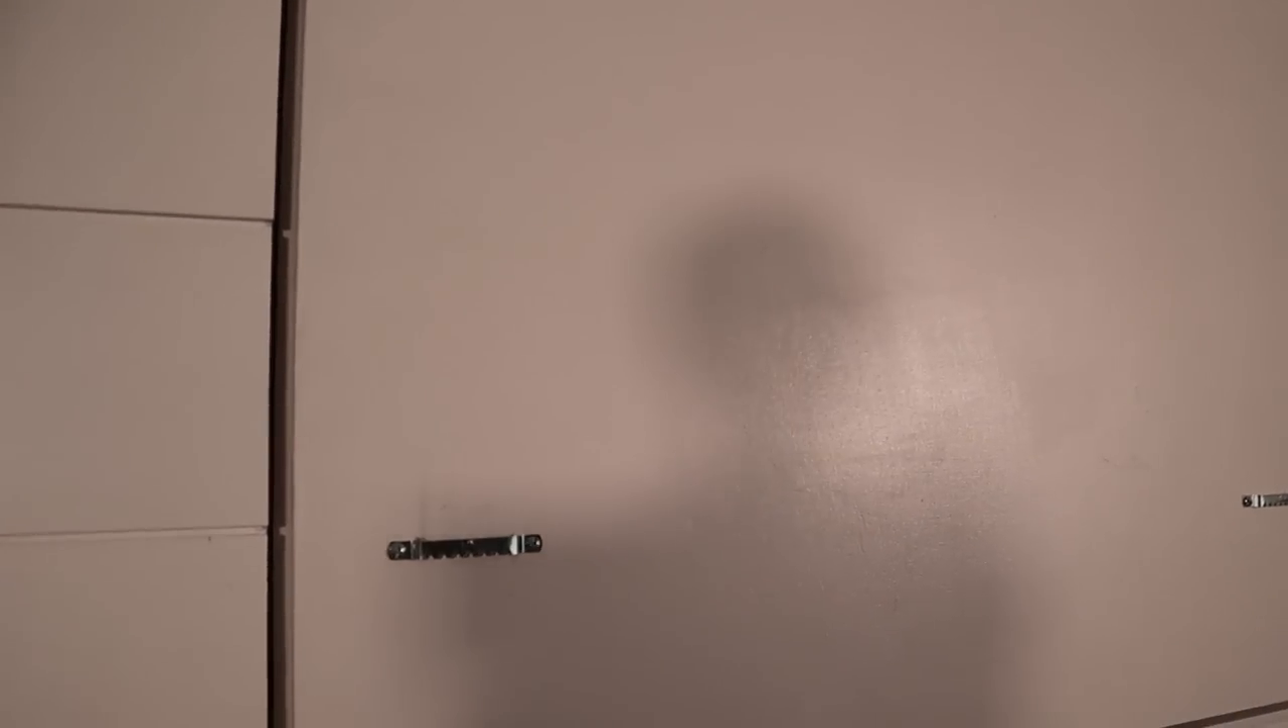The door has the other half of the picture frame hardware attached to it, and it's important to do four attachment points so that when you pull on the picture, it won't tilt or come off the door.